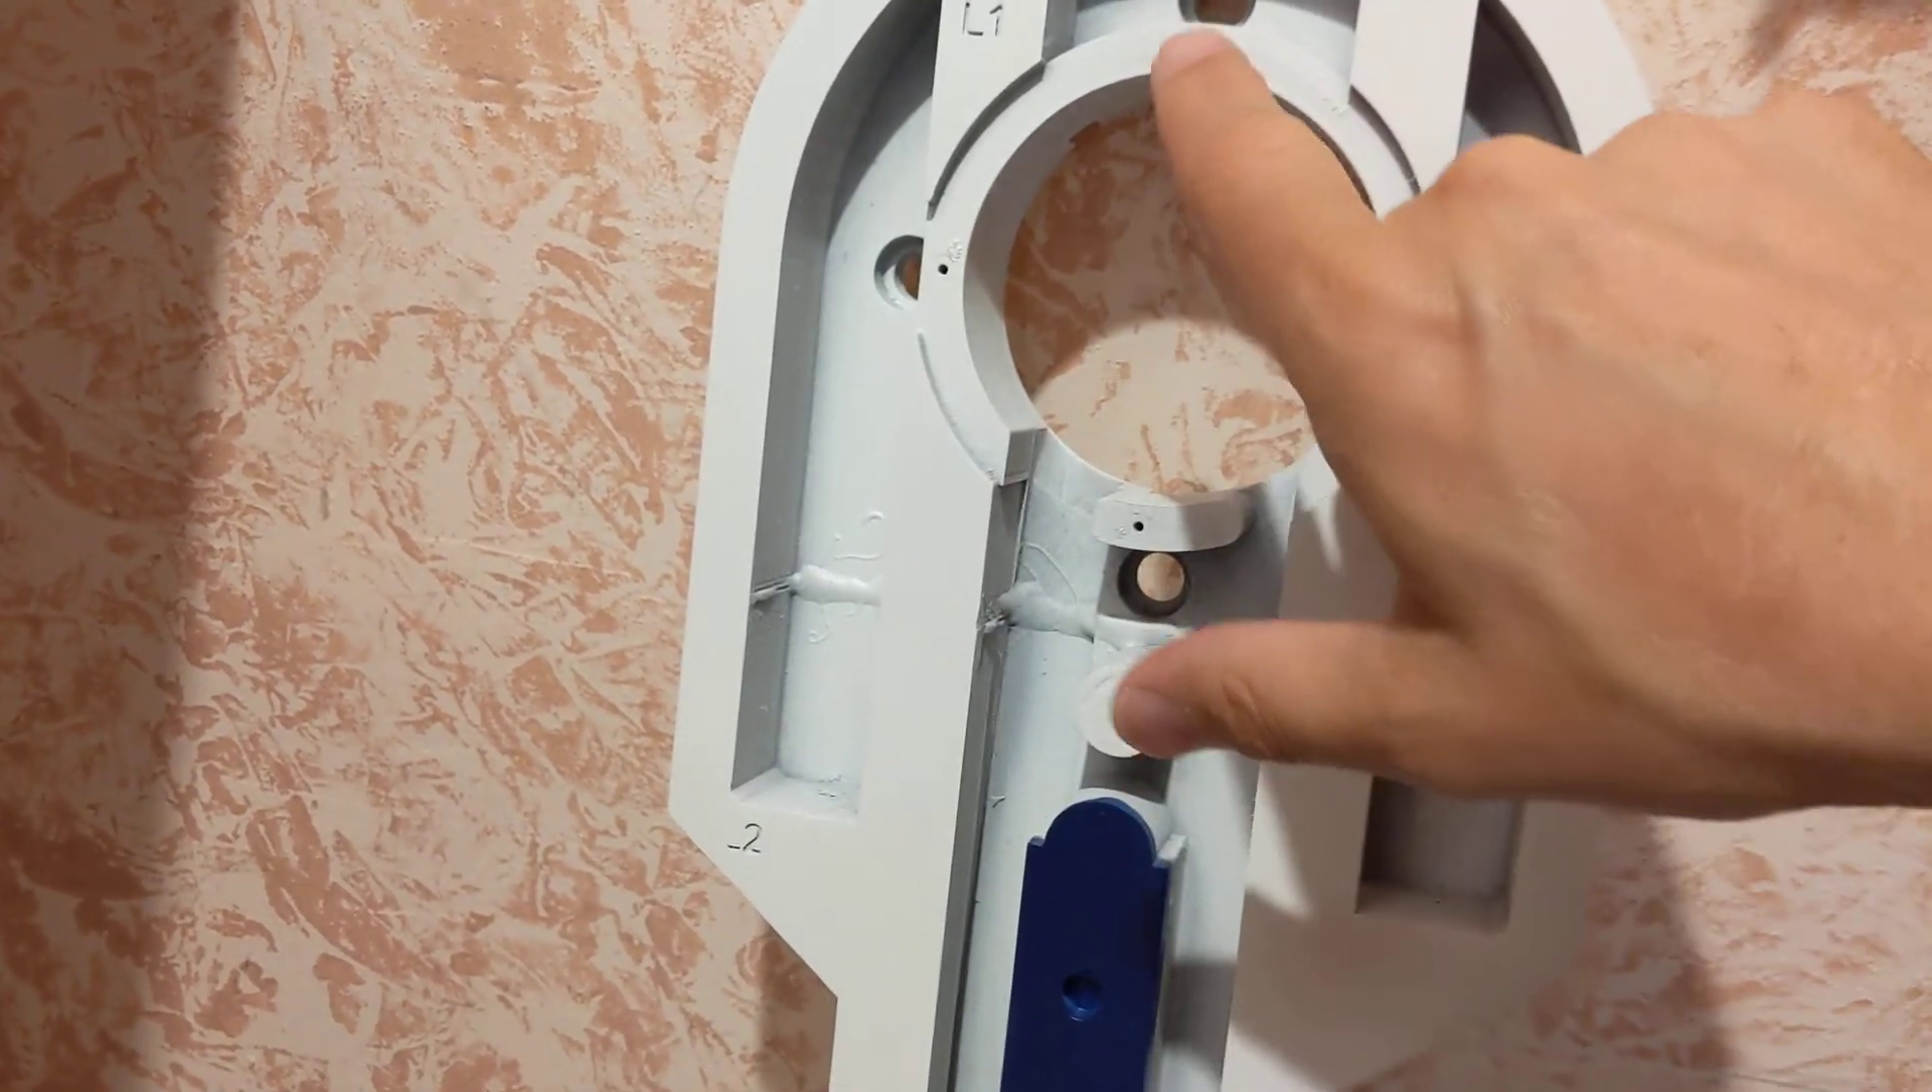This center piece that goes in there, that hub, that cover, hasn't been done.